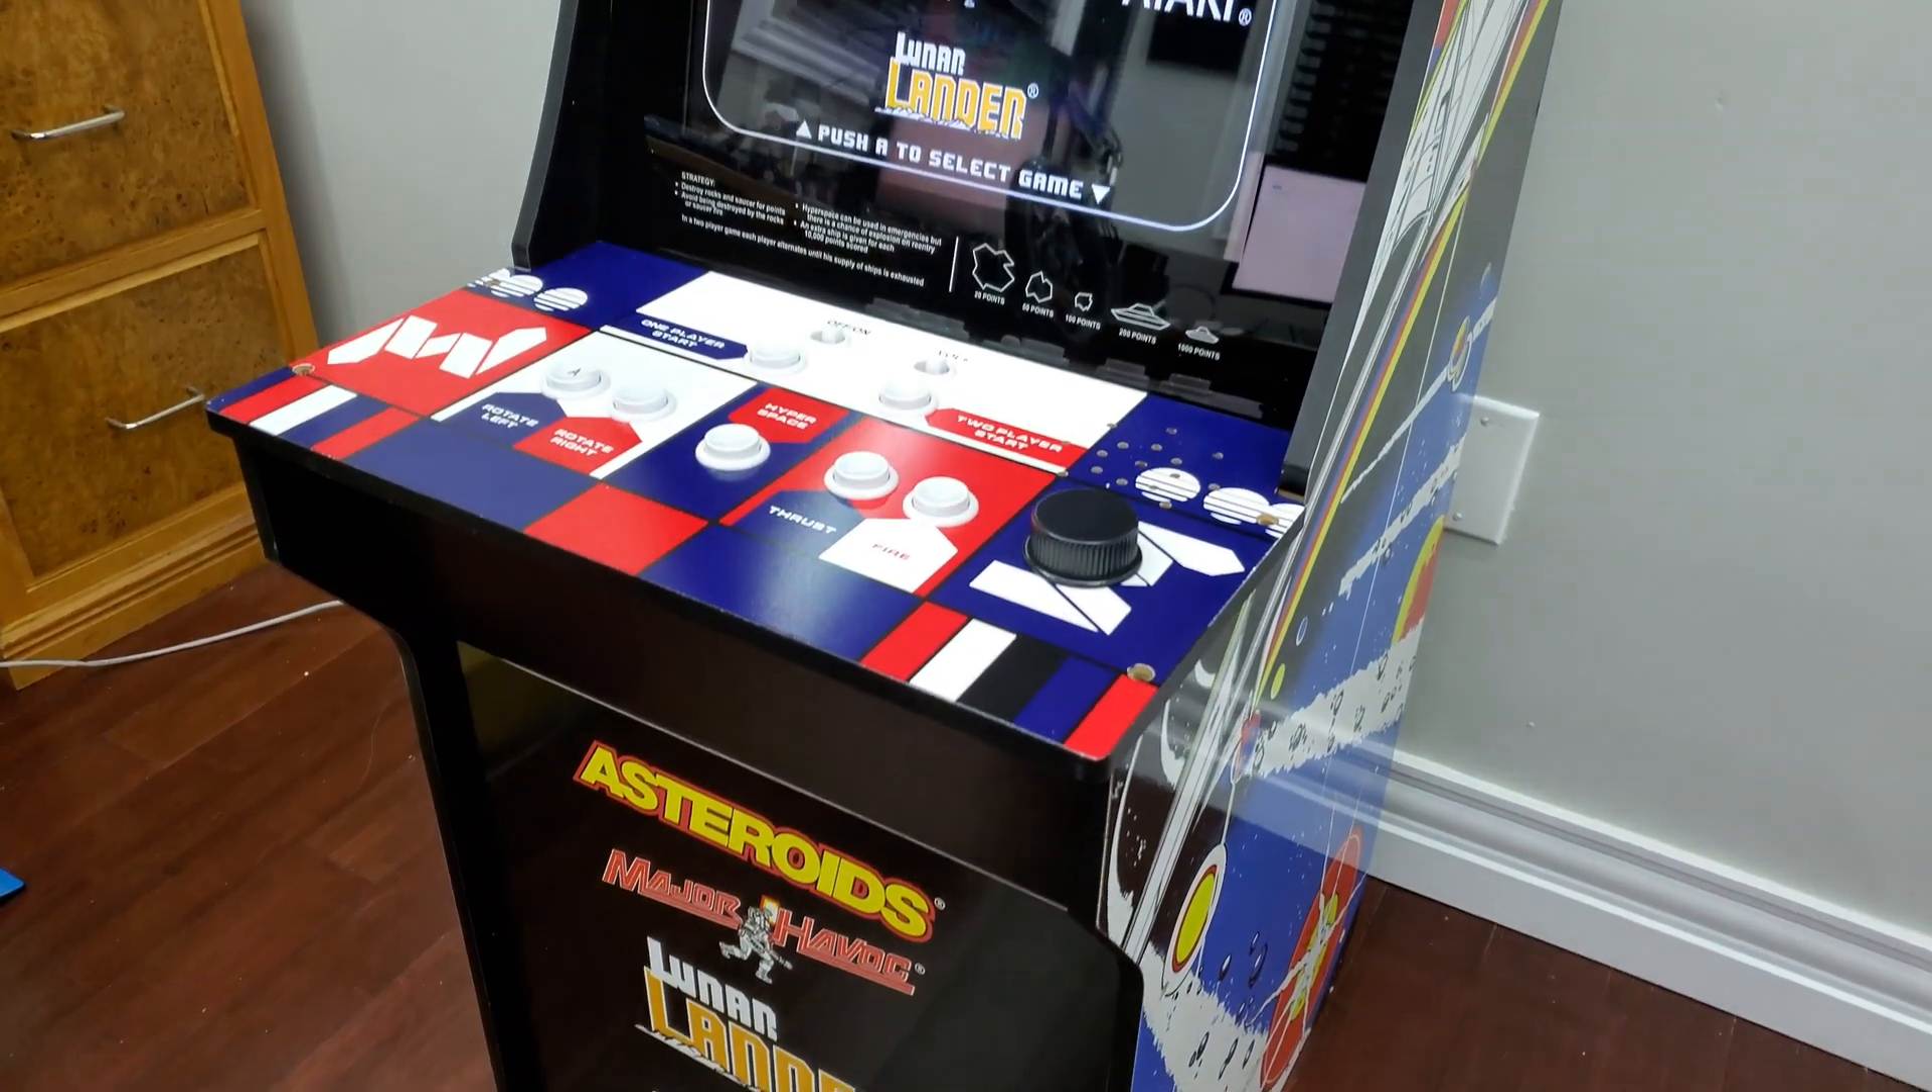Okay so I just finished assembling the arcade one up unit and in my opinion it's actually one of the better looking machines.